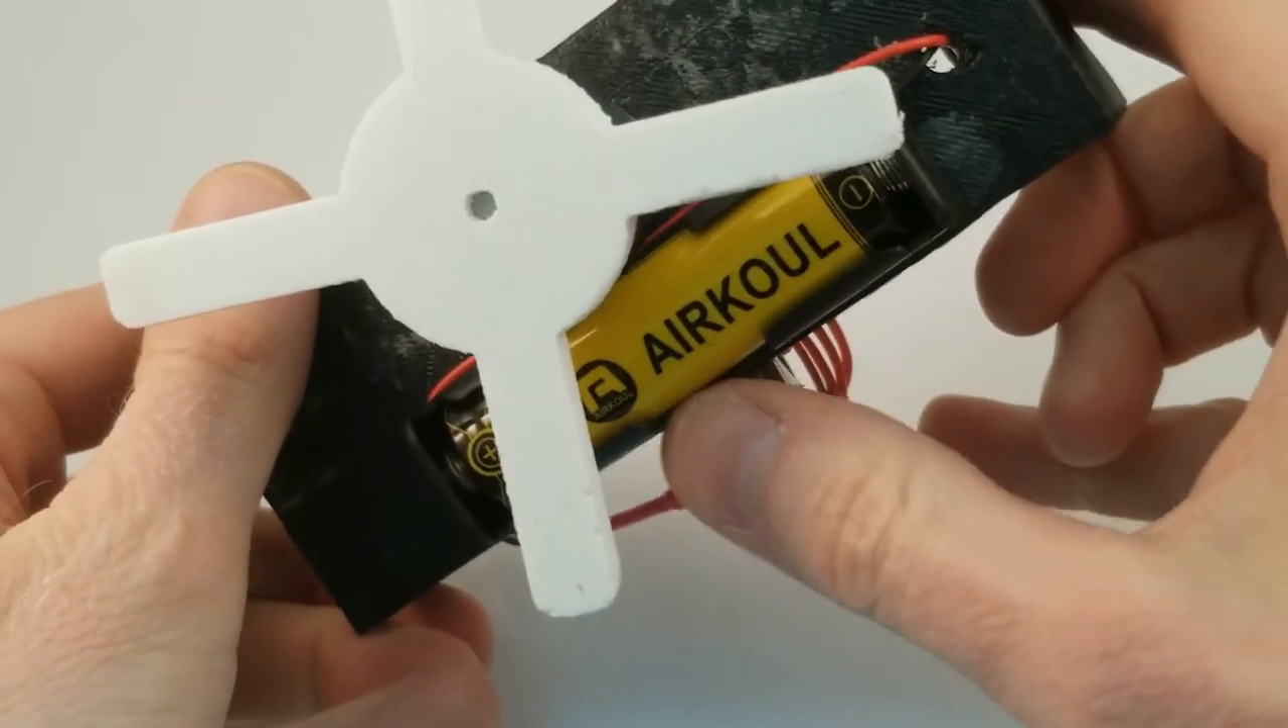Alright, so I went ahead and installed the battery into the holder.